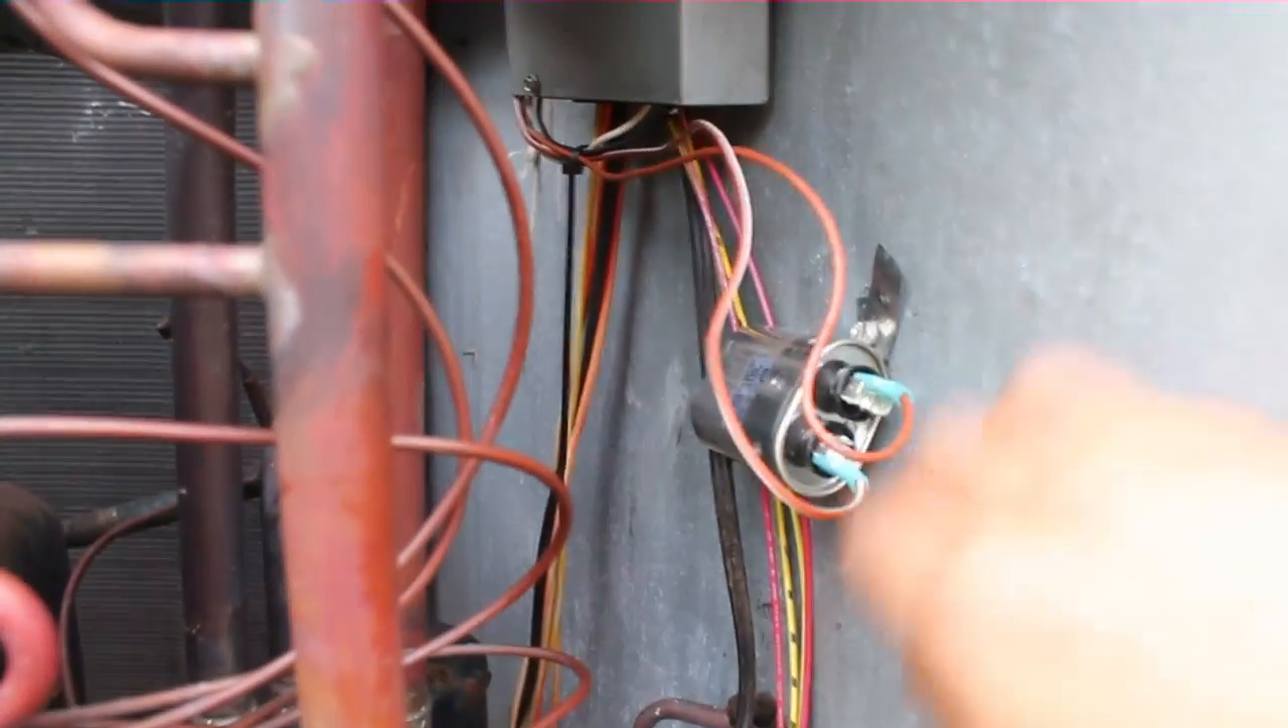Our capacitor is mounted out here.